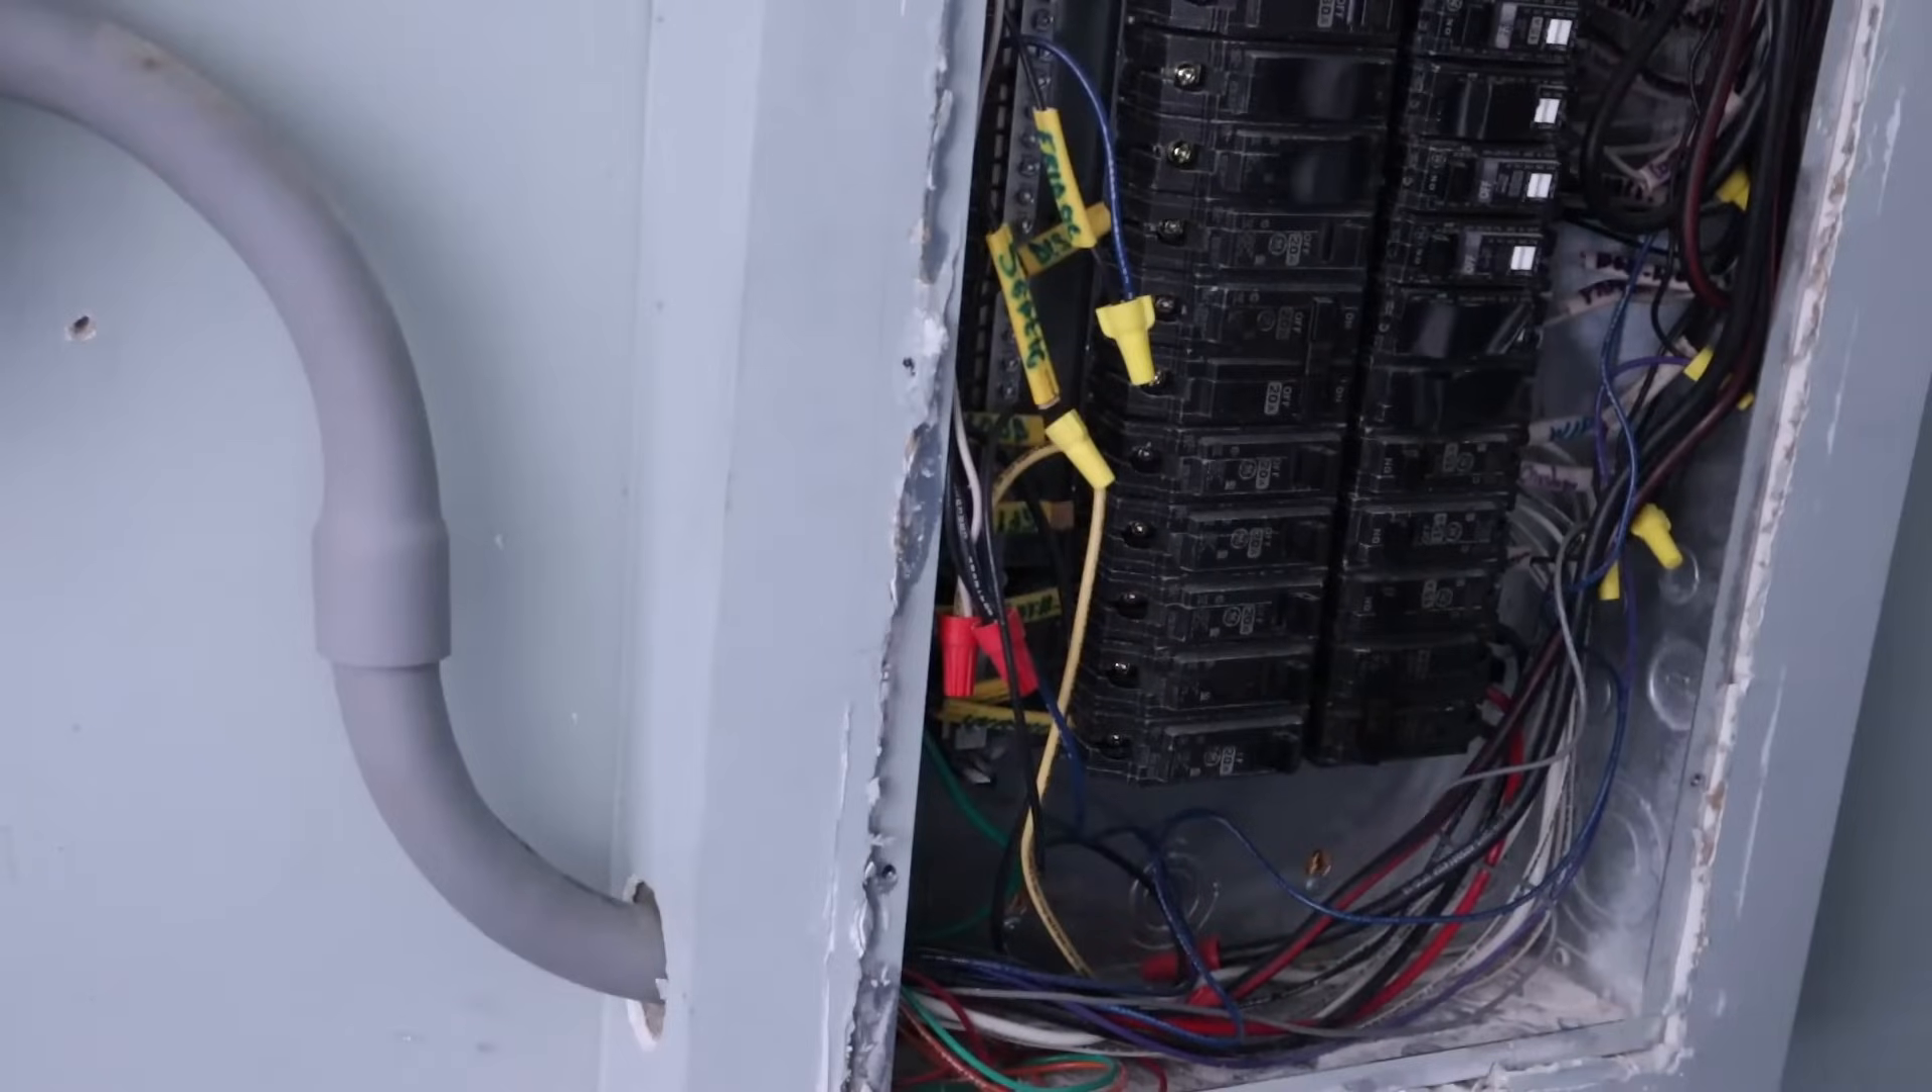Now that we've got the main power off we've got the cover off of the panel here.